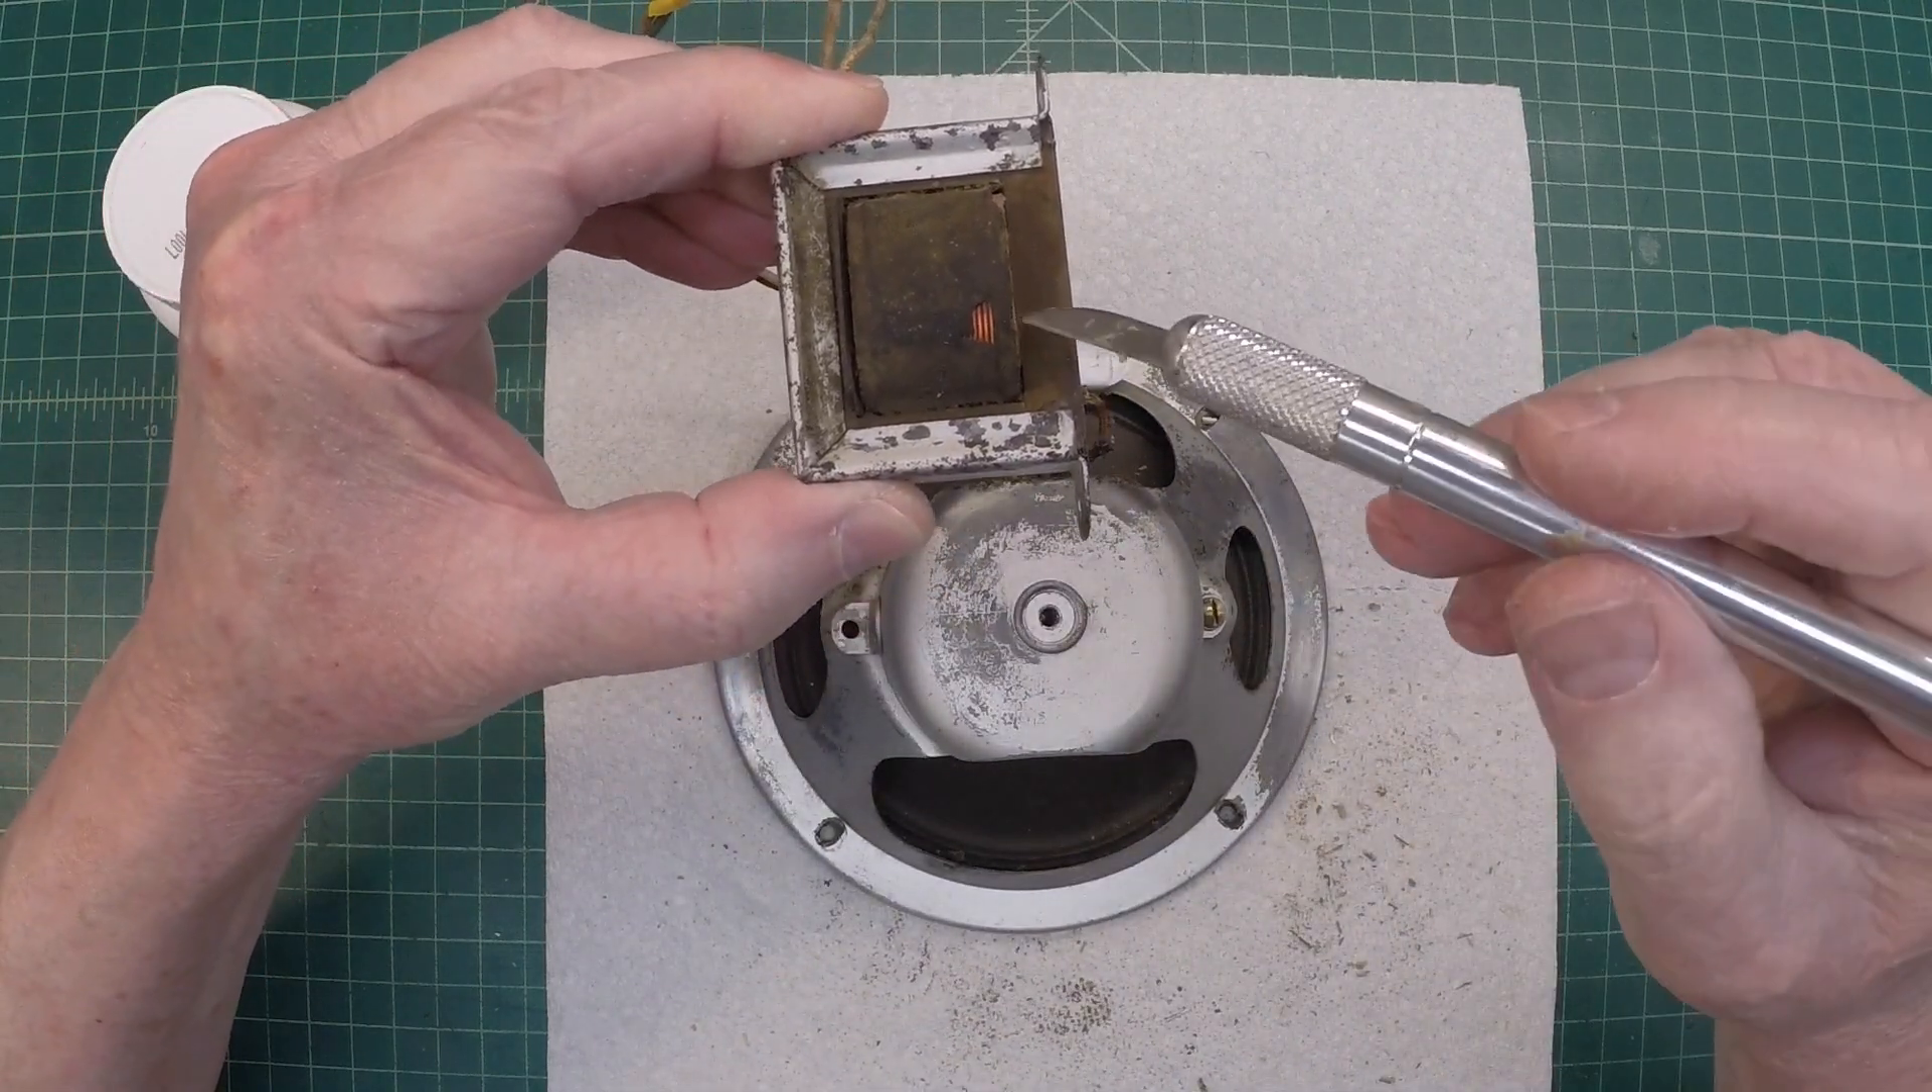You can see I've got the output transformer removed.